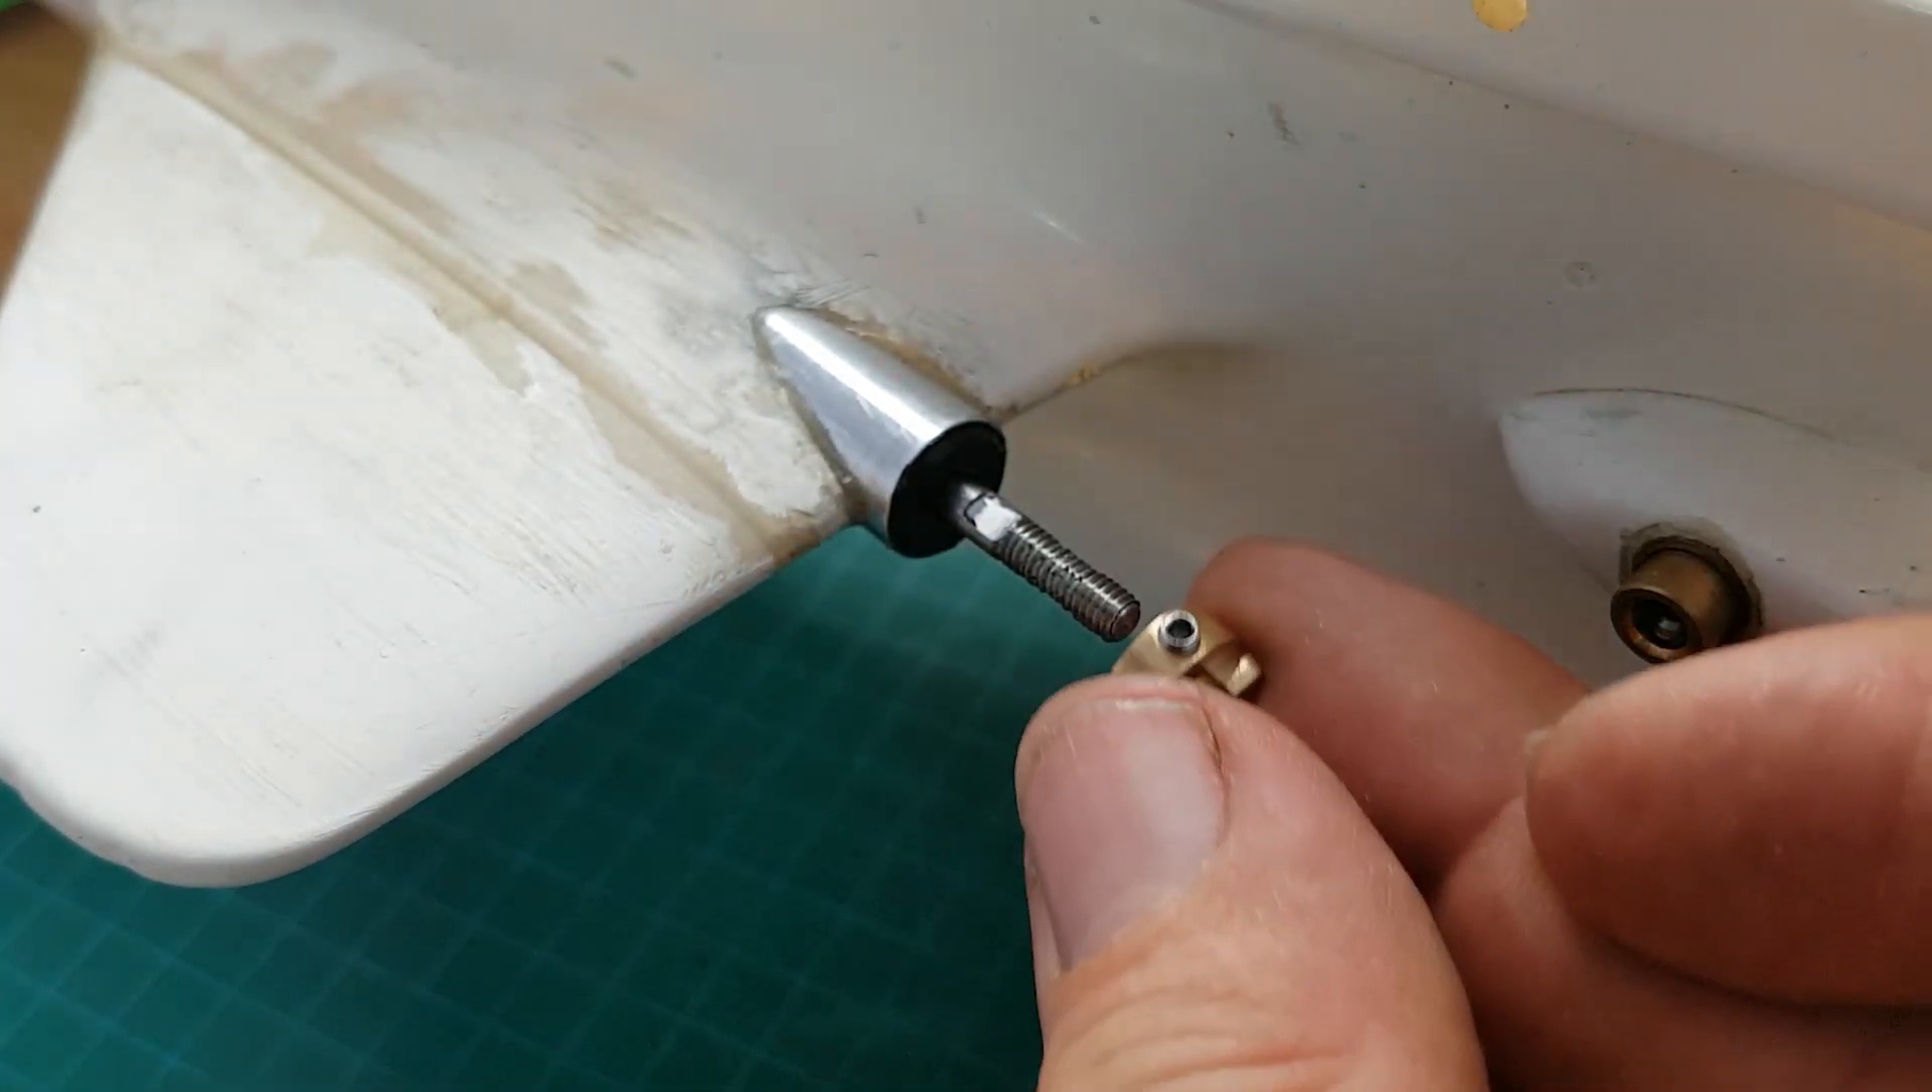Jetzt fehlt nur noch der Stellring für das Dock -3-System und der Antriebspropeller.